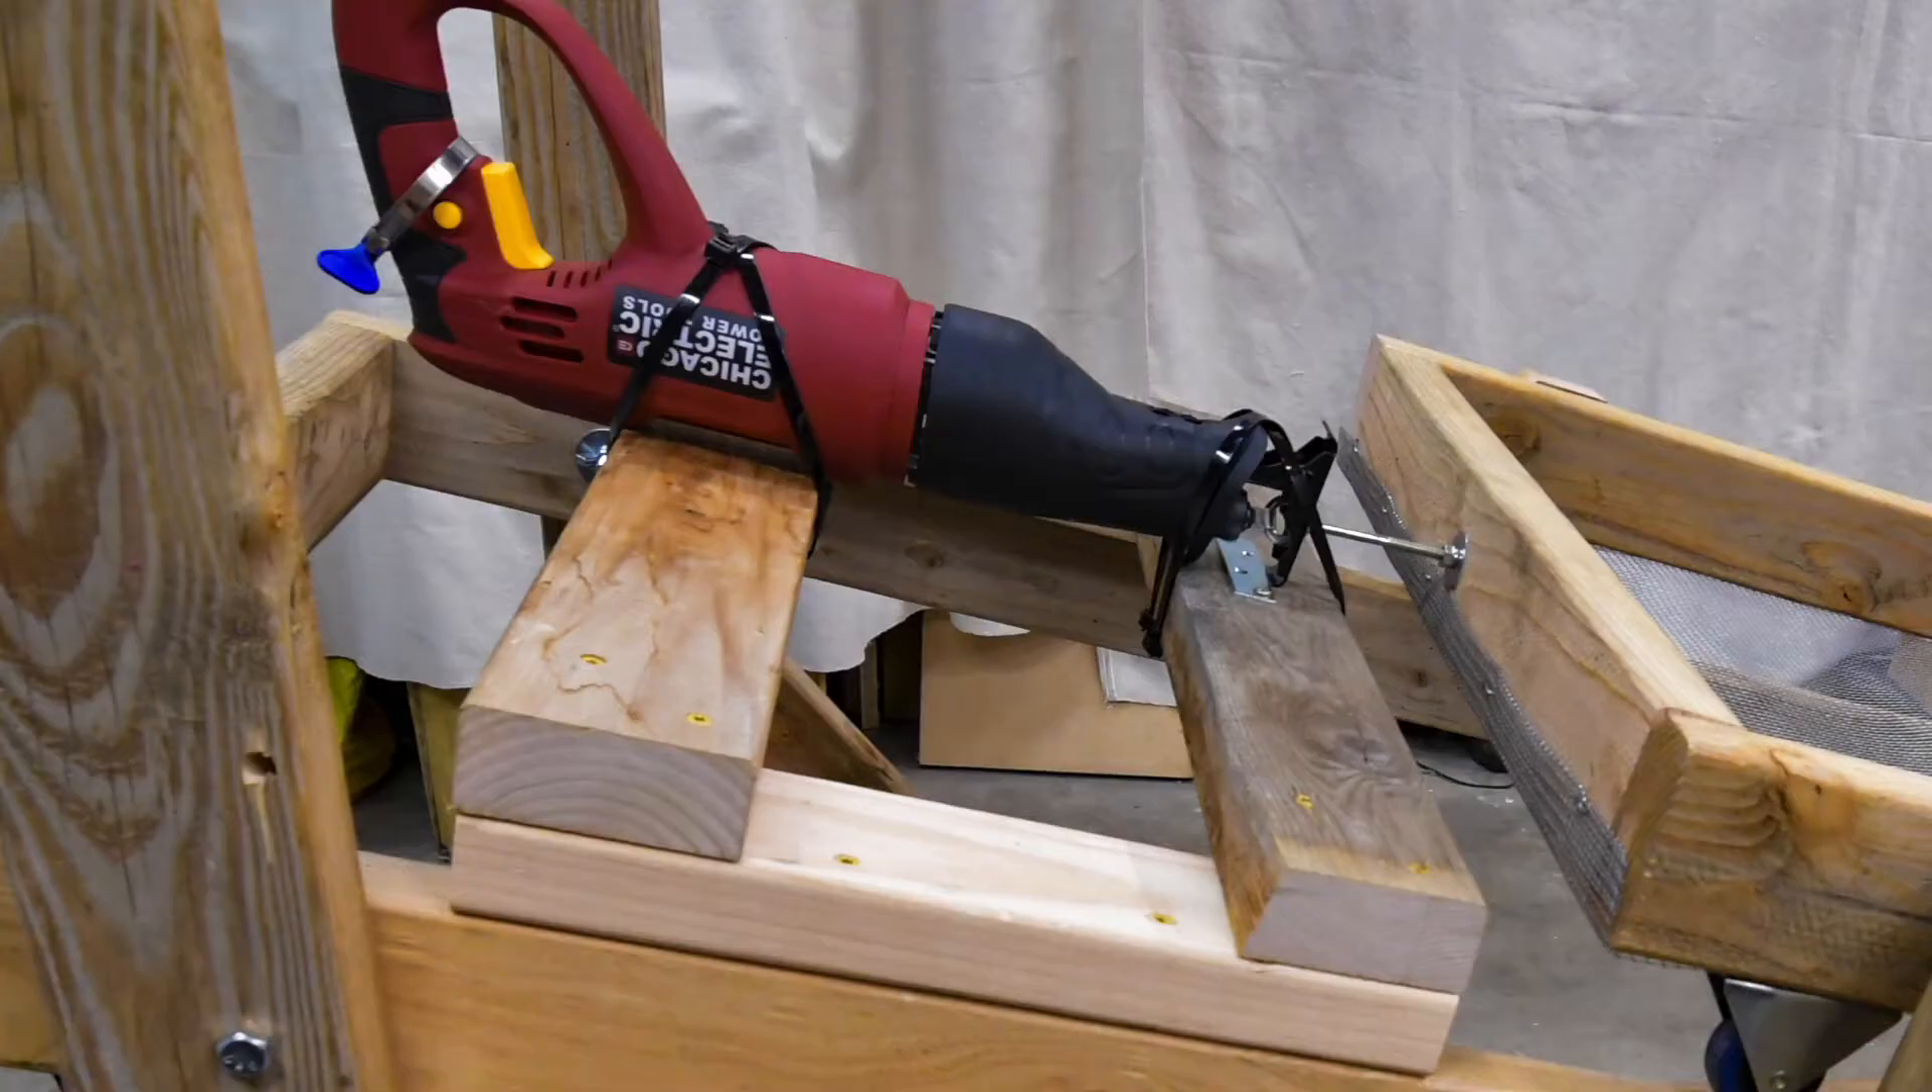It's best to brace the finished assembly since wood isn't always perfectly straight and might not be perfectly square when assembled. Finally, the saw is mounted to its support.